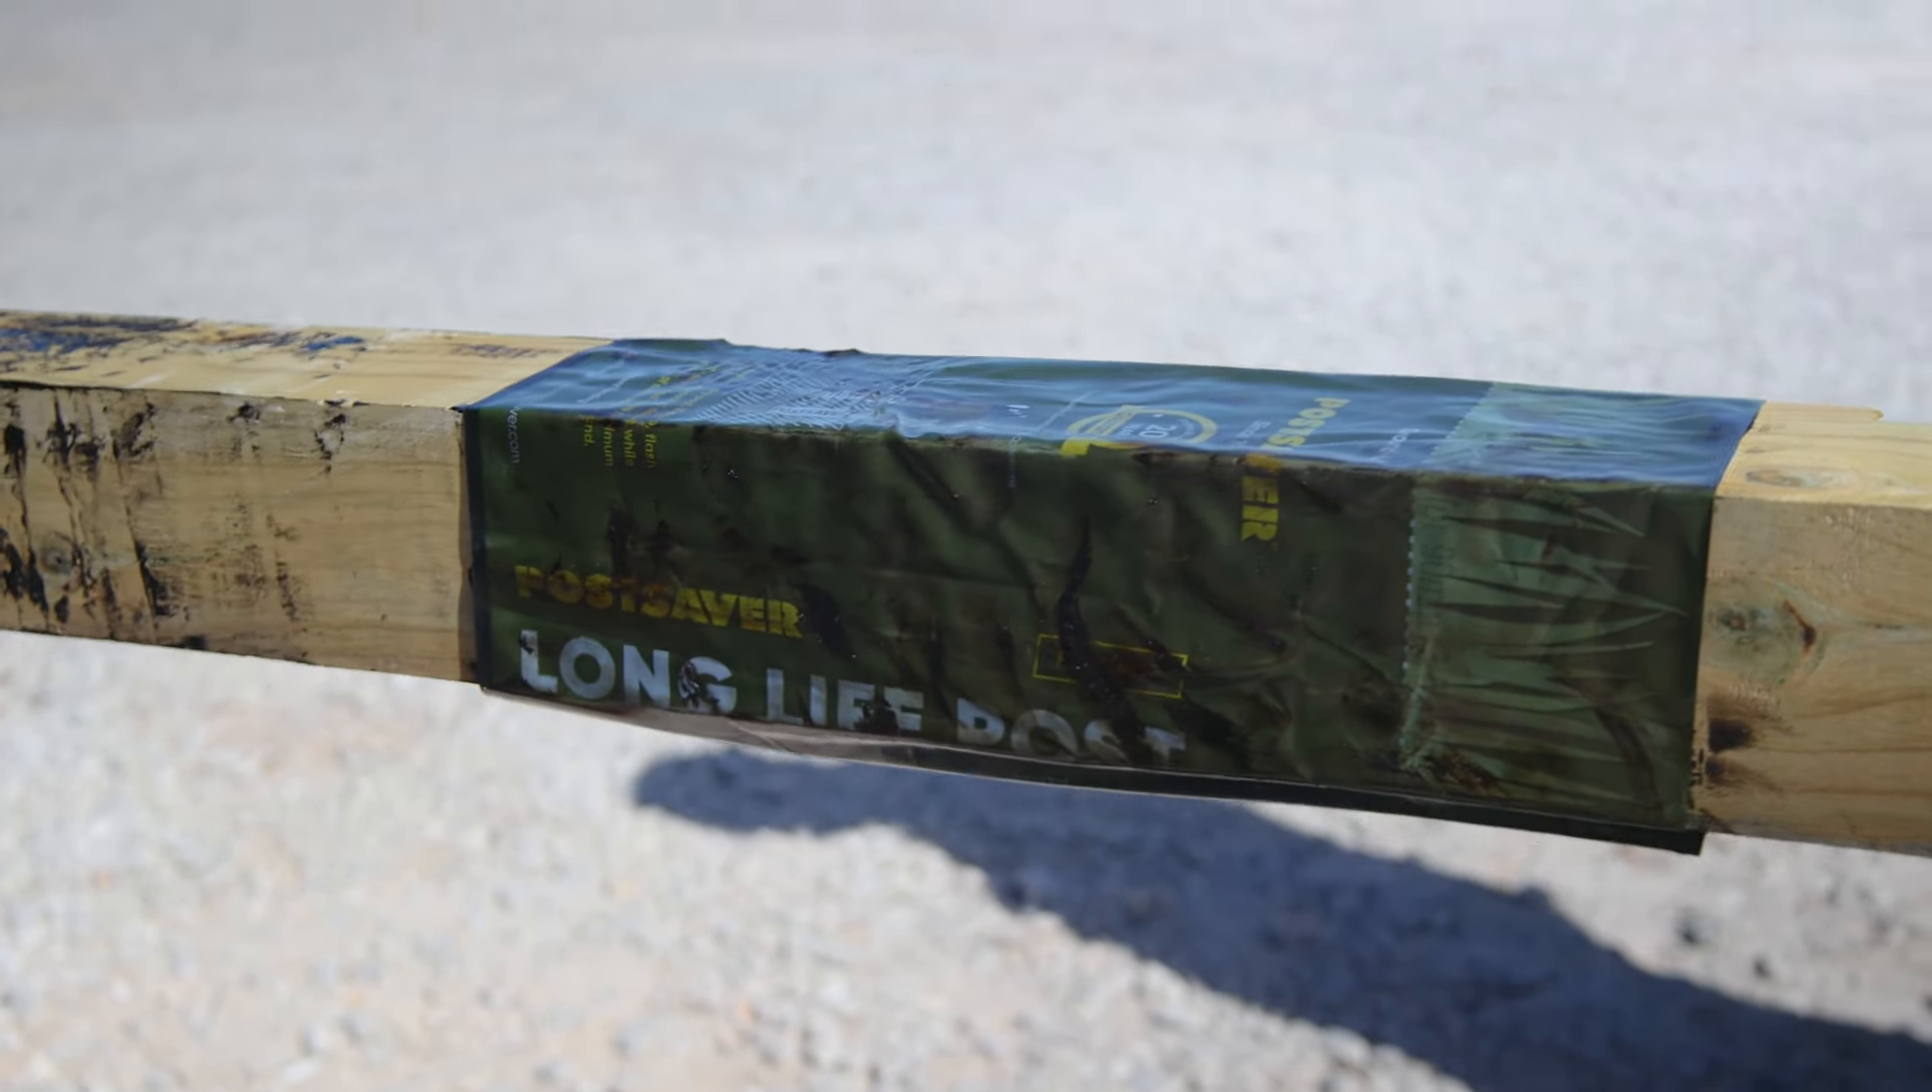All right so now that we've applied some heat you can tell that this post sleeve has done its job and sucked up against the wood.